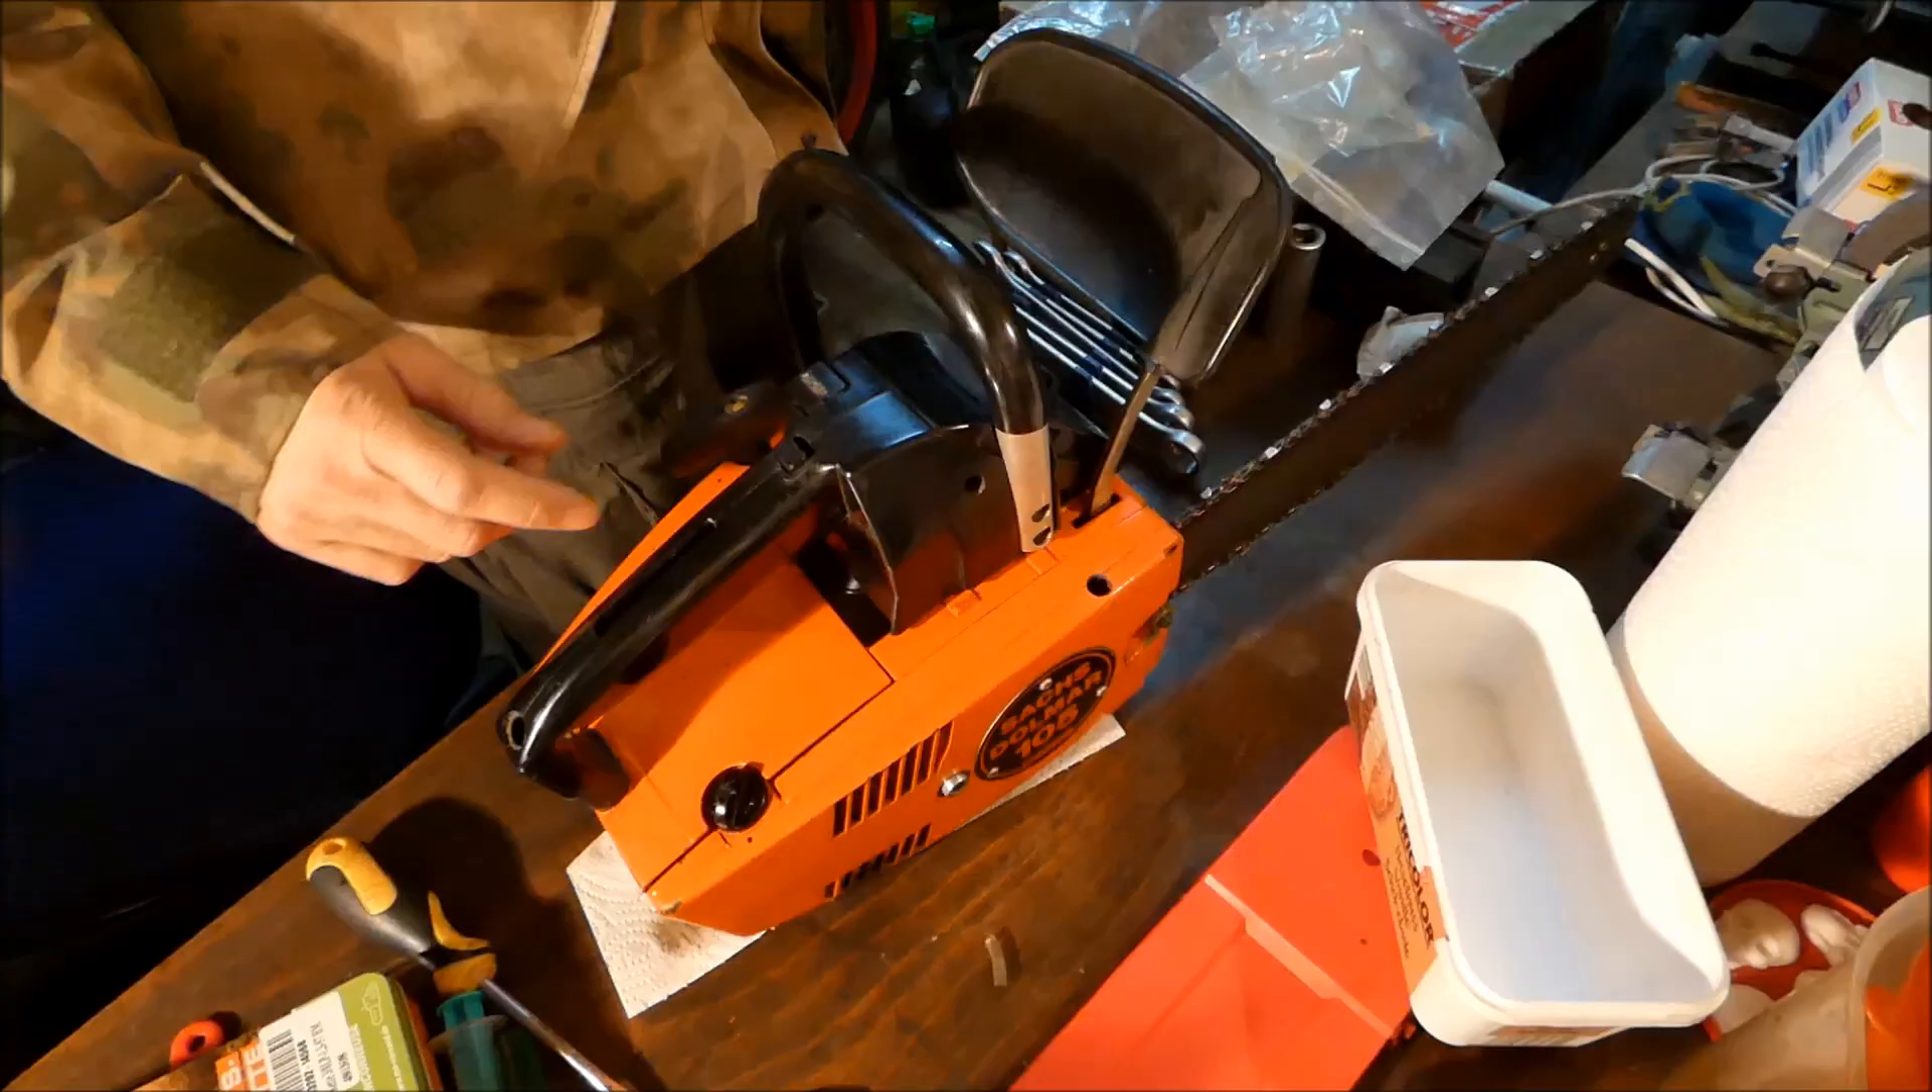So, ich habe gerade die Säge zusammengebaut.